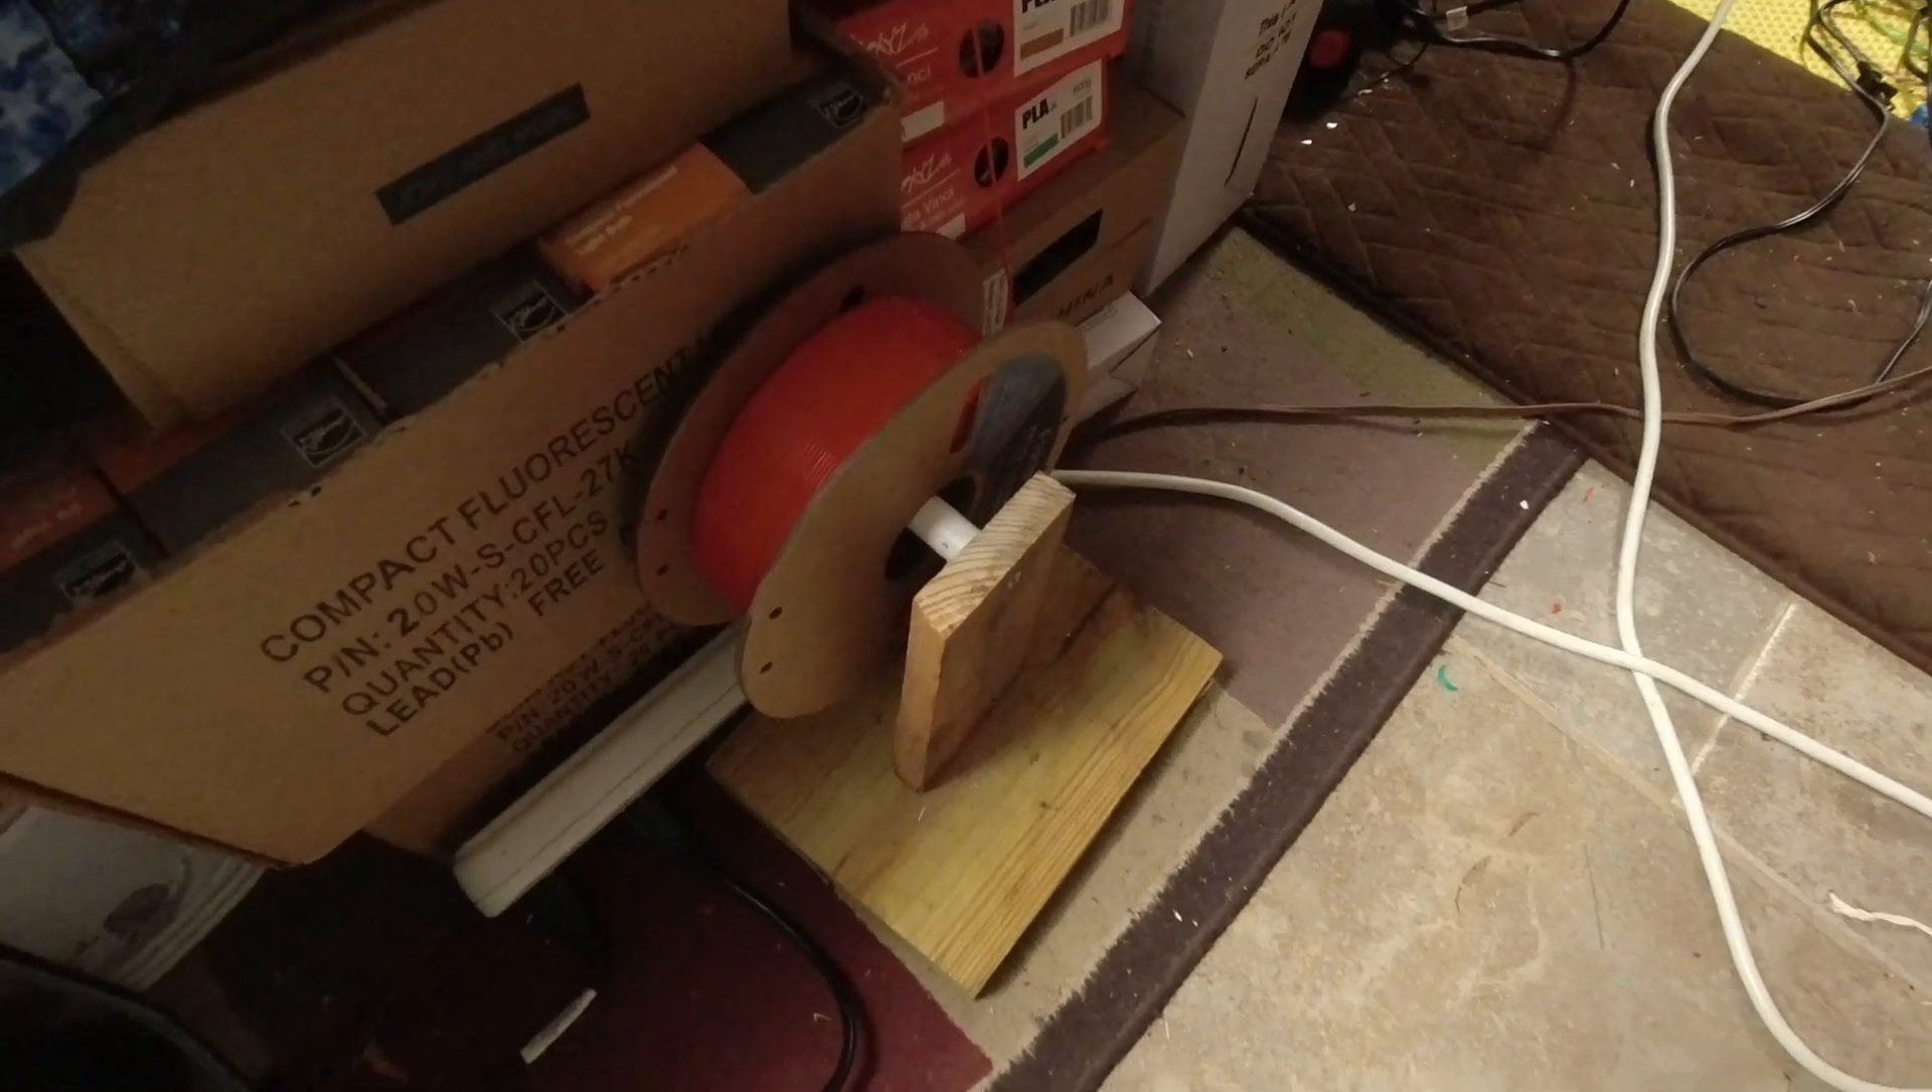We built our own little spool holder.